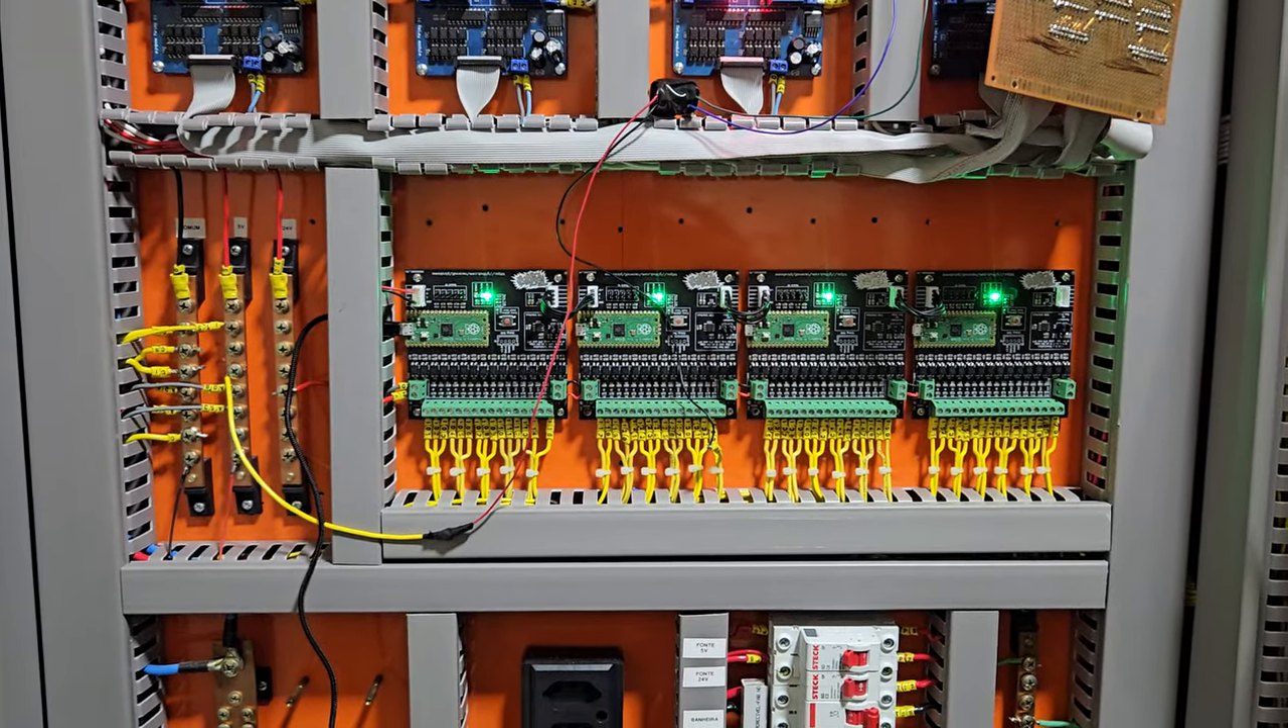Todos os cabinhos ligados, inclusive, cara, olha, ficou bem massa, tá?